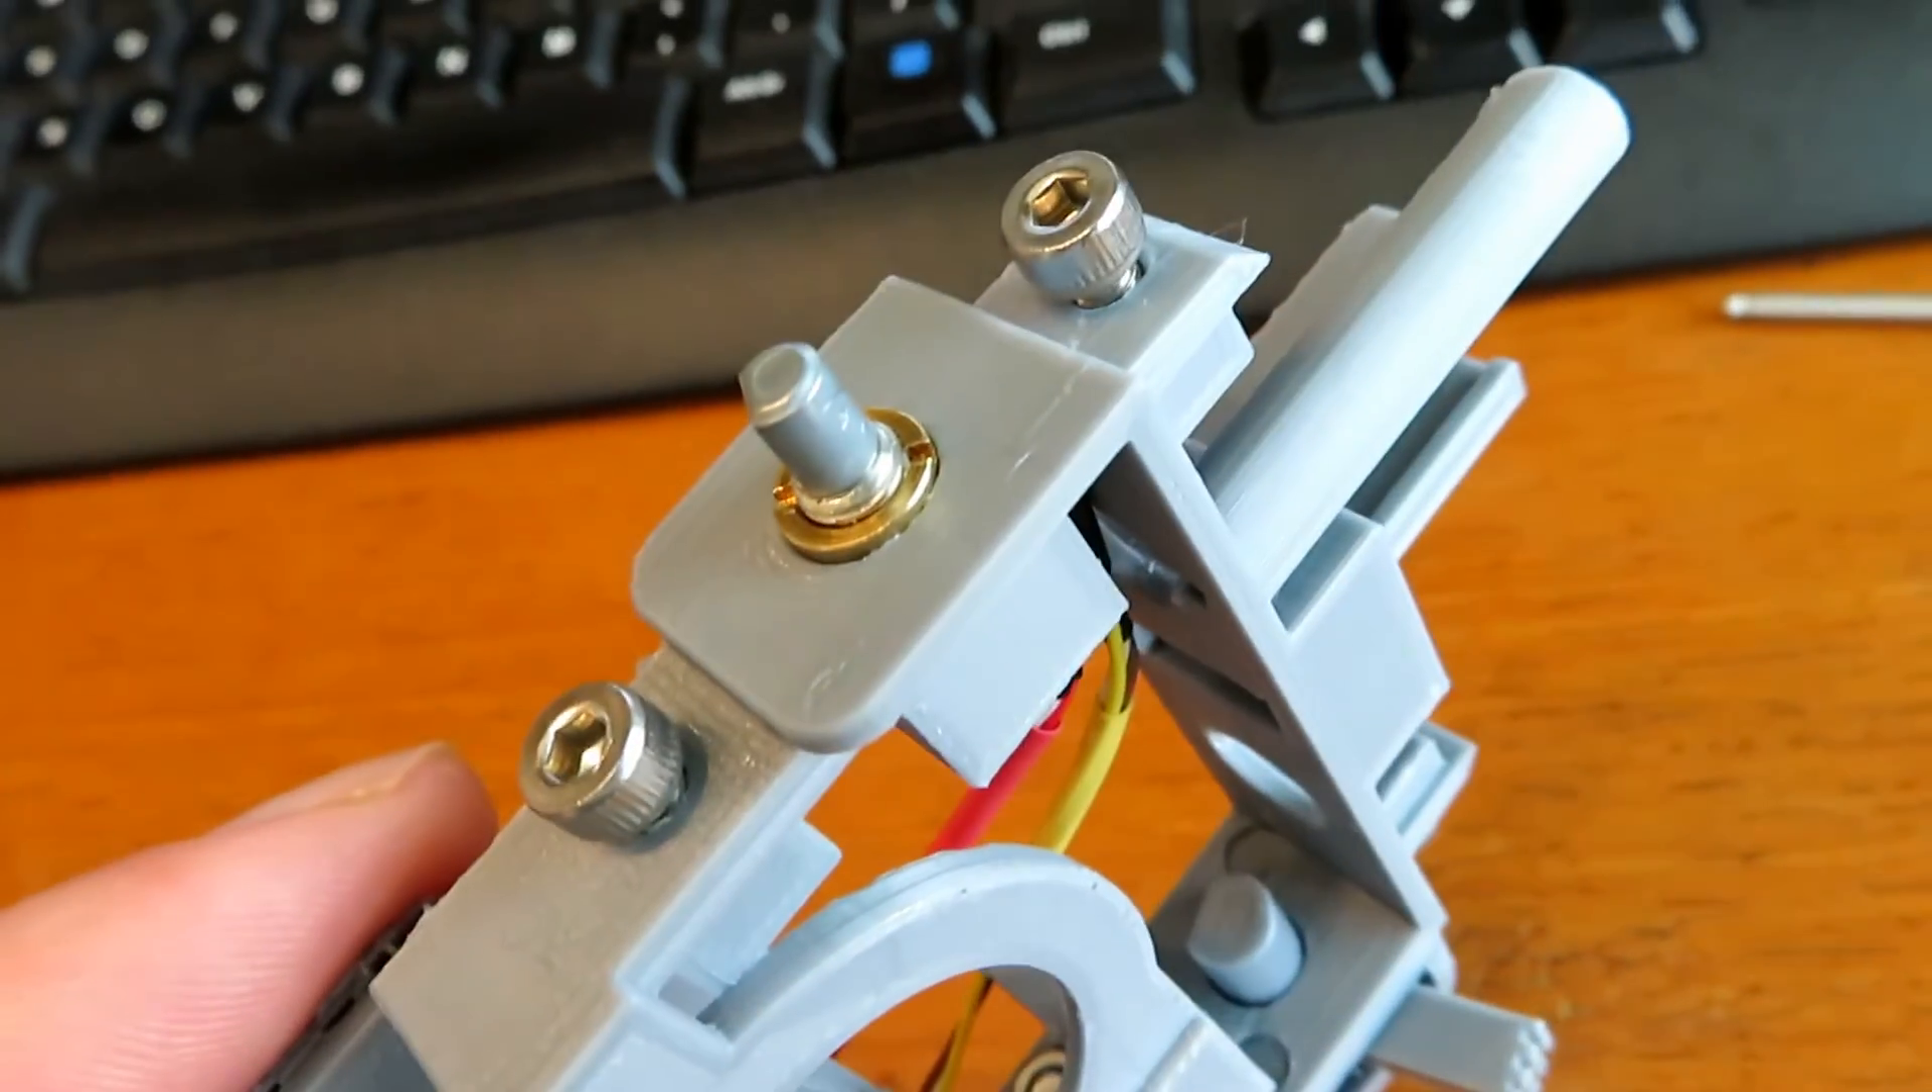So as you can see I've already mounted the potentiometer in the side there and just checked some of the through holes for the bolts and it's all looking pretty pretty smart.